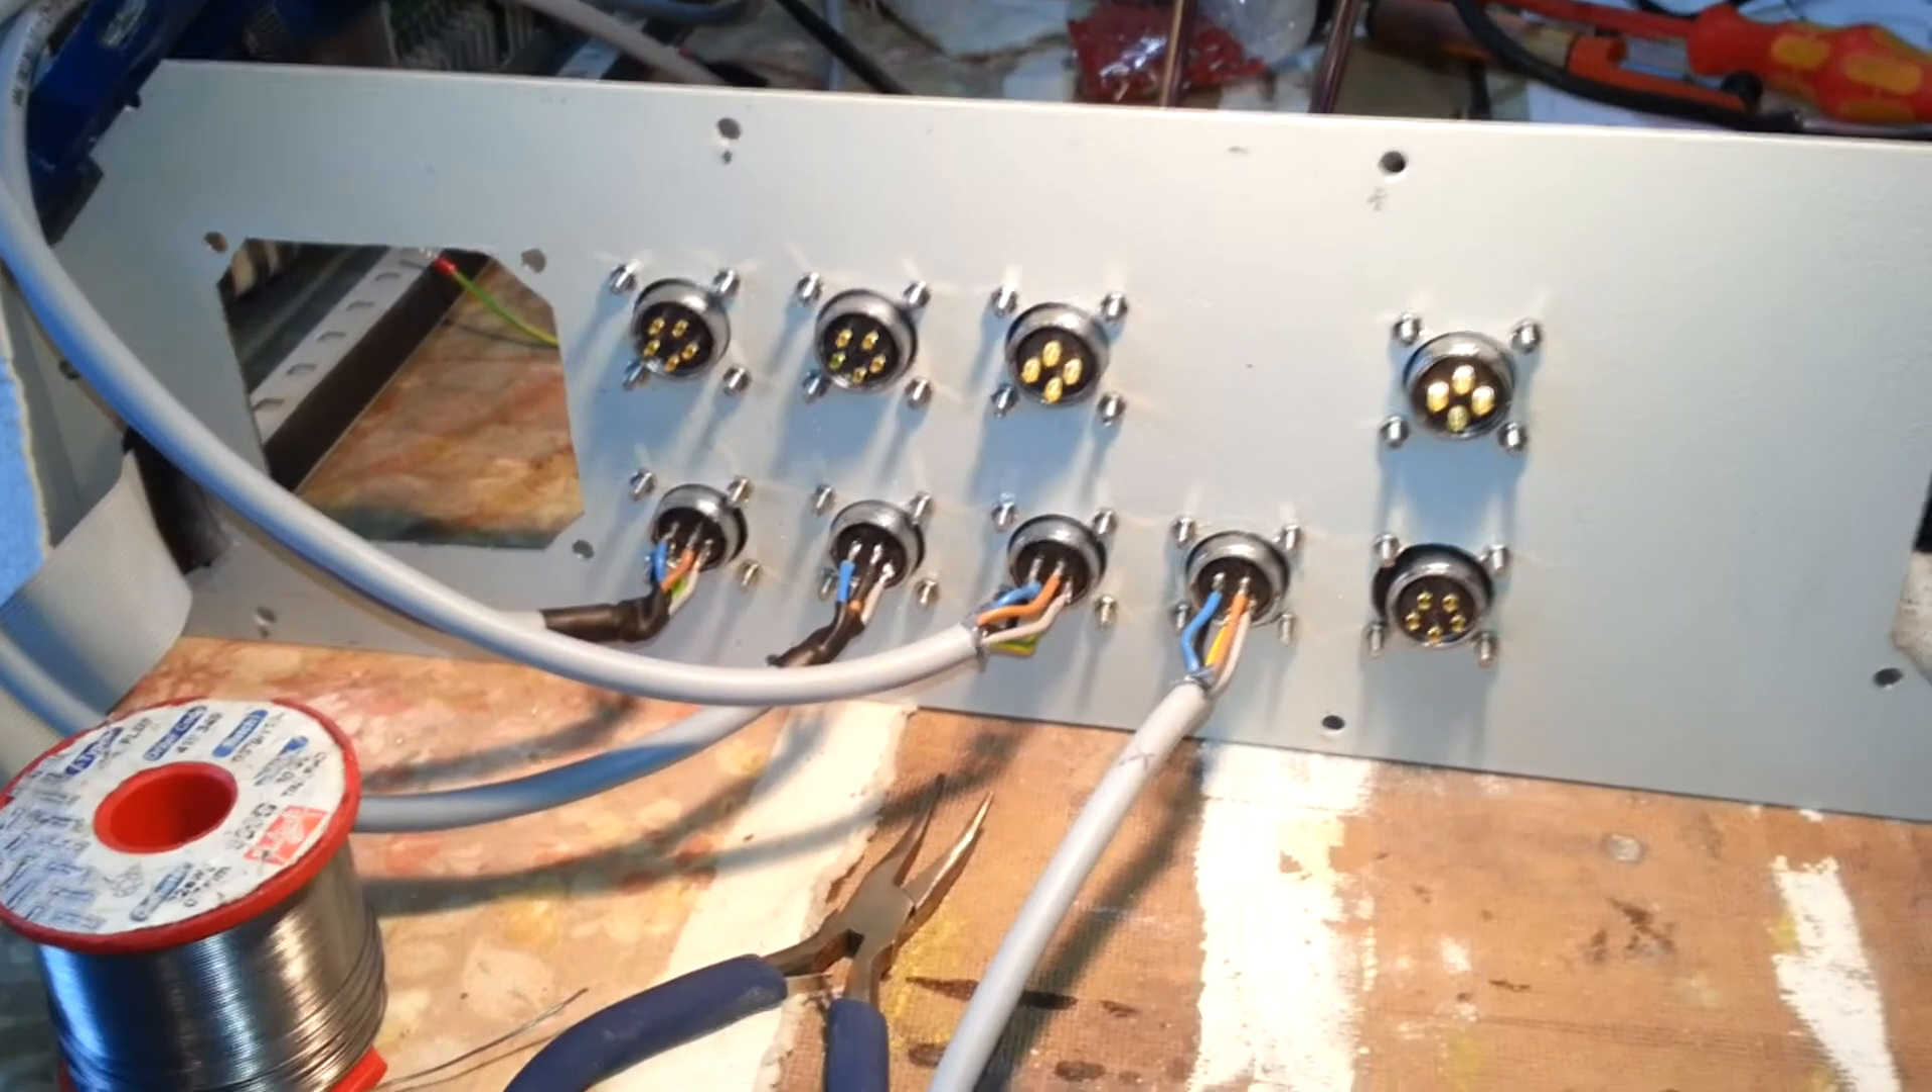So that's the four stepper cables done, I've got to put a heat shrink on them yet.